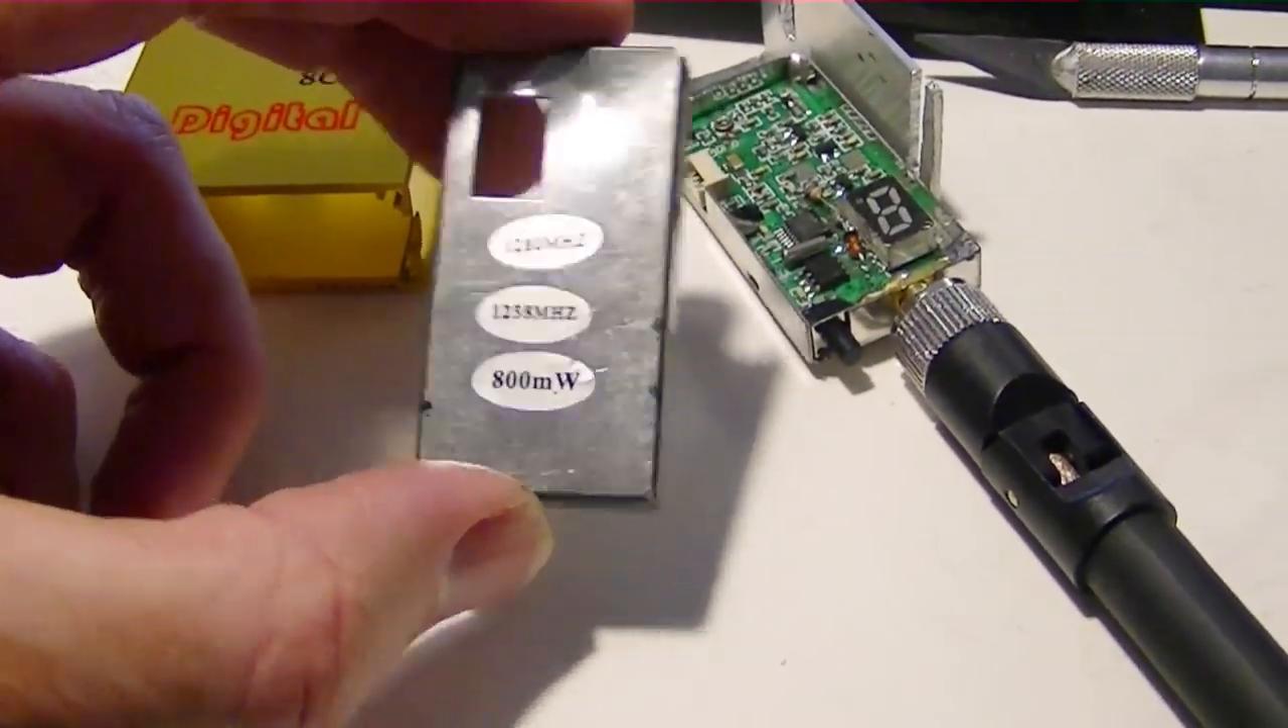I've also transferred the labels off this case here onto this case so I still maintain my frequency tags and my milliwatt tag.